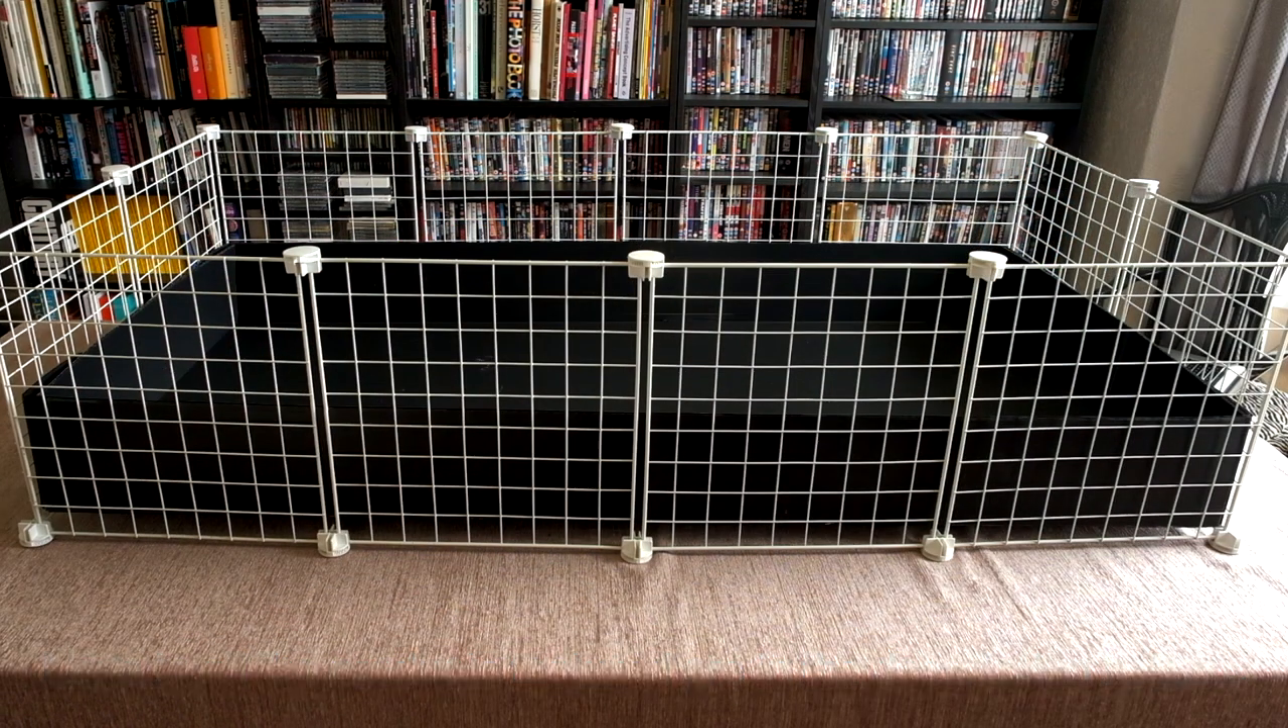We're starting this video with a completed 2x4 cage.